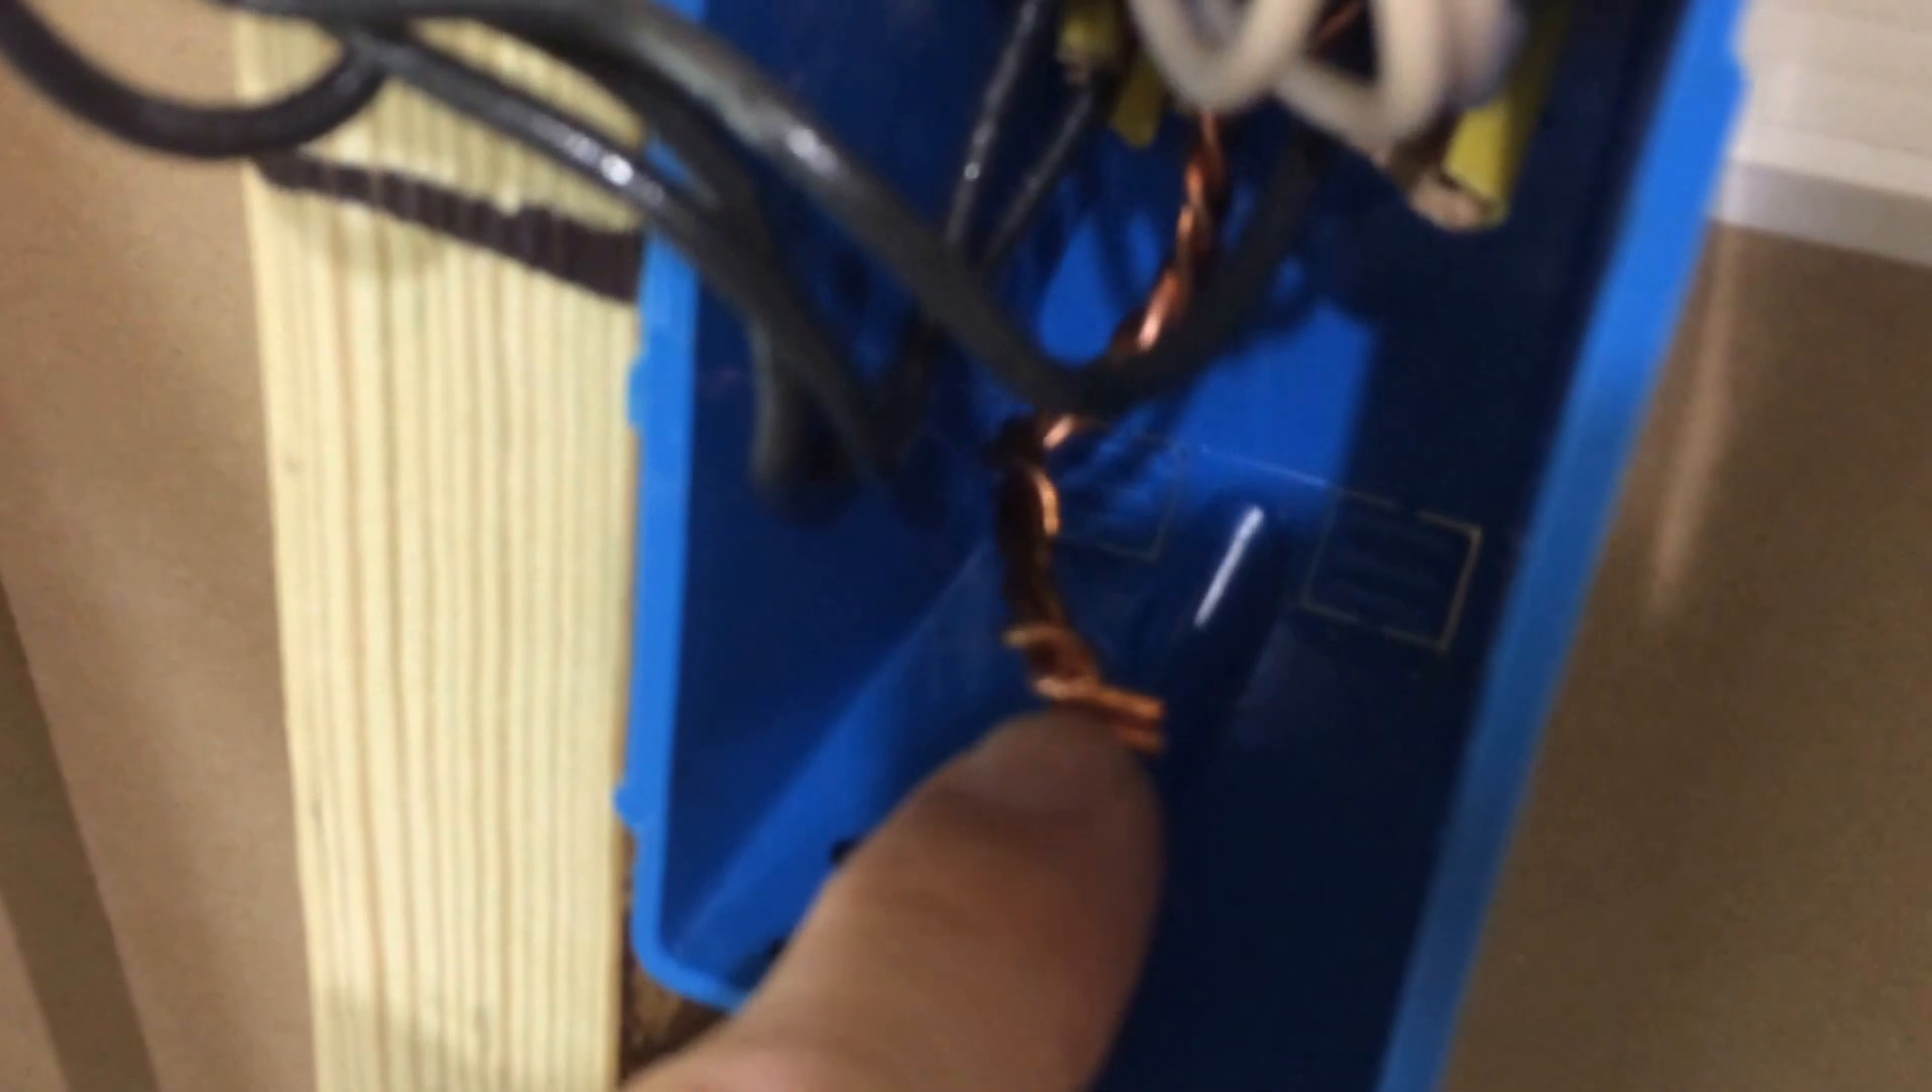But if you'll notice, this right here, all the ground wires were taken and twisted together.